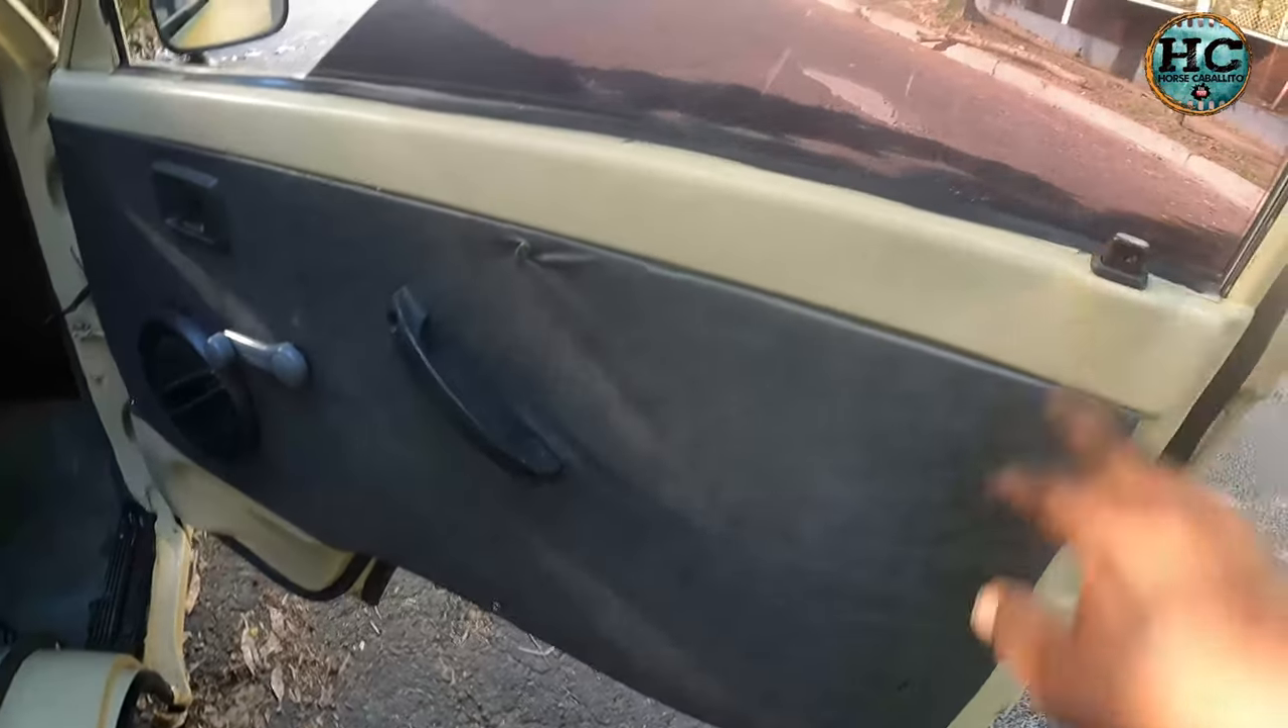Ya armamos esta puerta. Ya quedó listo.